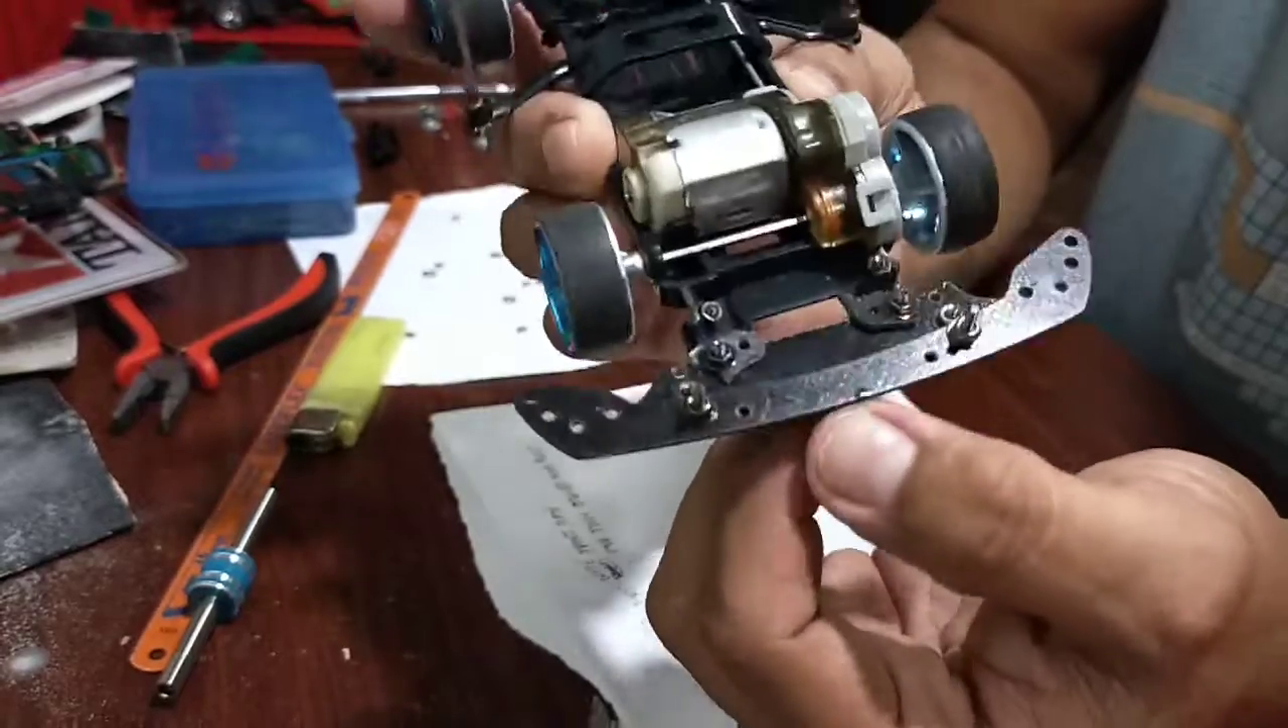So tapos na tayo Sa bumper nya Nakabit na natin Yung bumper nya.